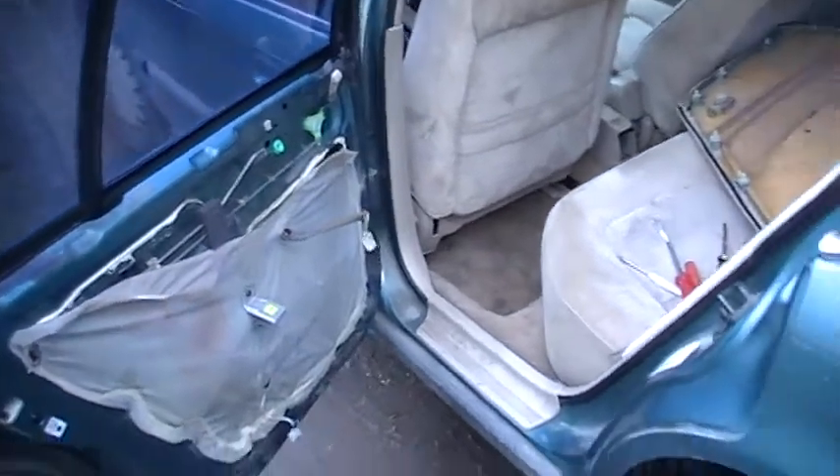Anyhow, so at this point you got your door panel off.